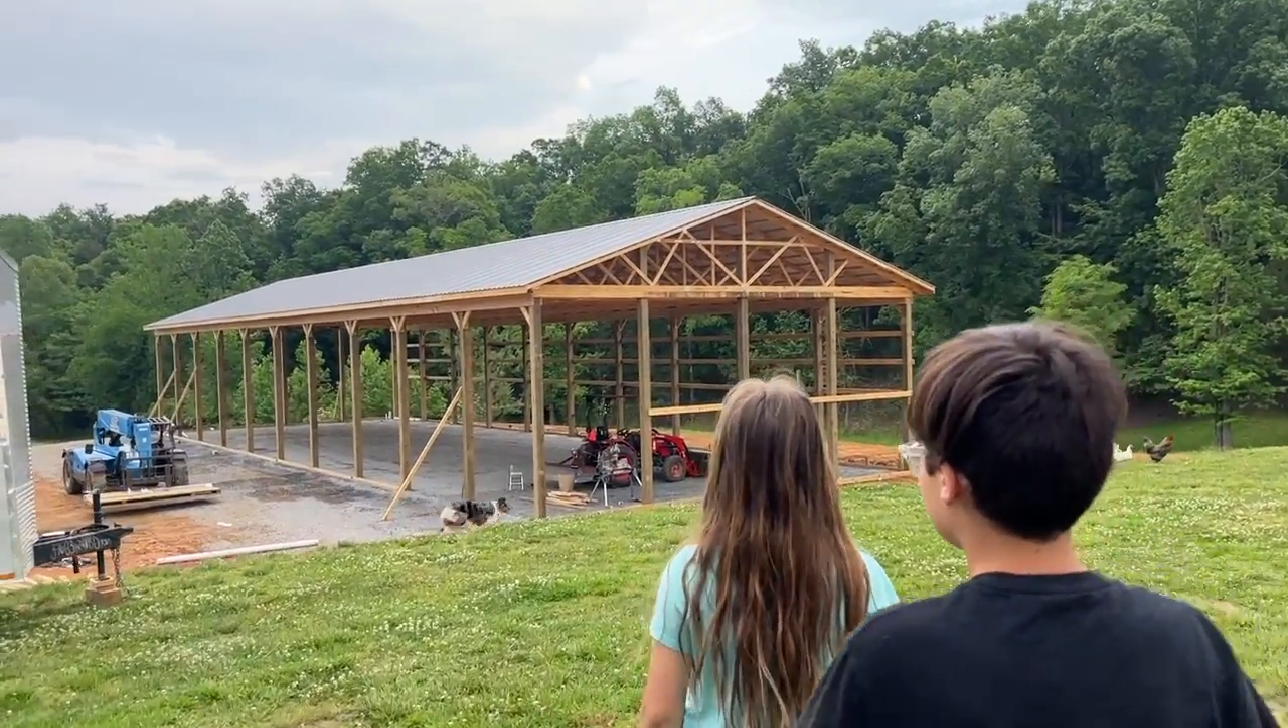Wow the whole roof's on now guys very exciting.